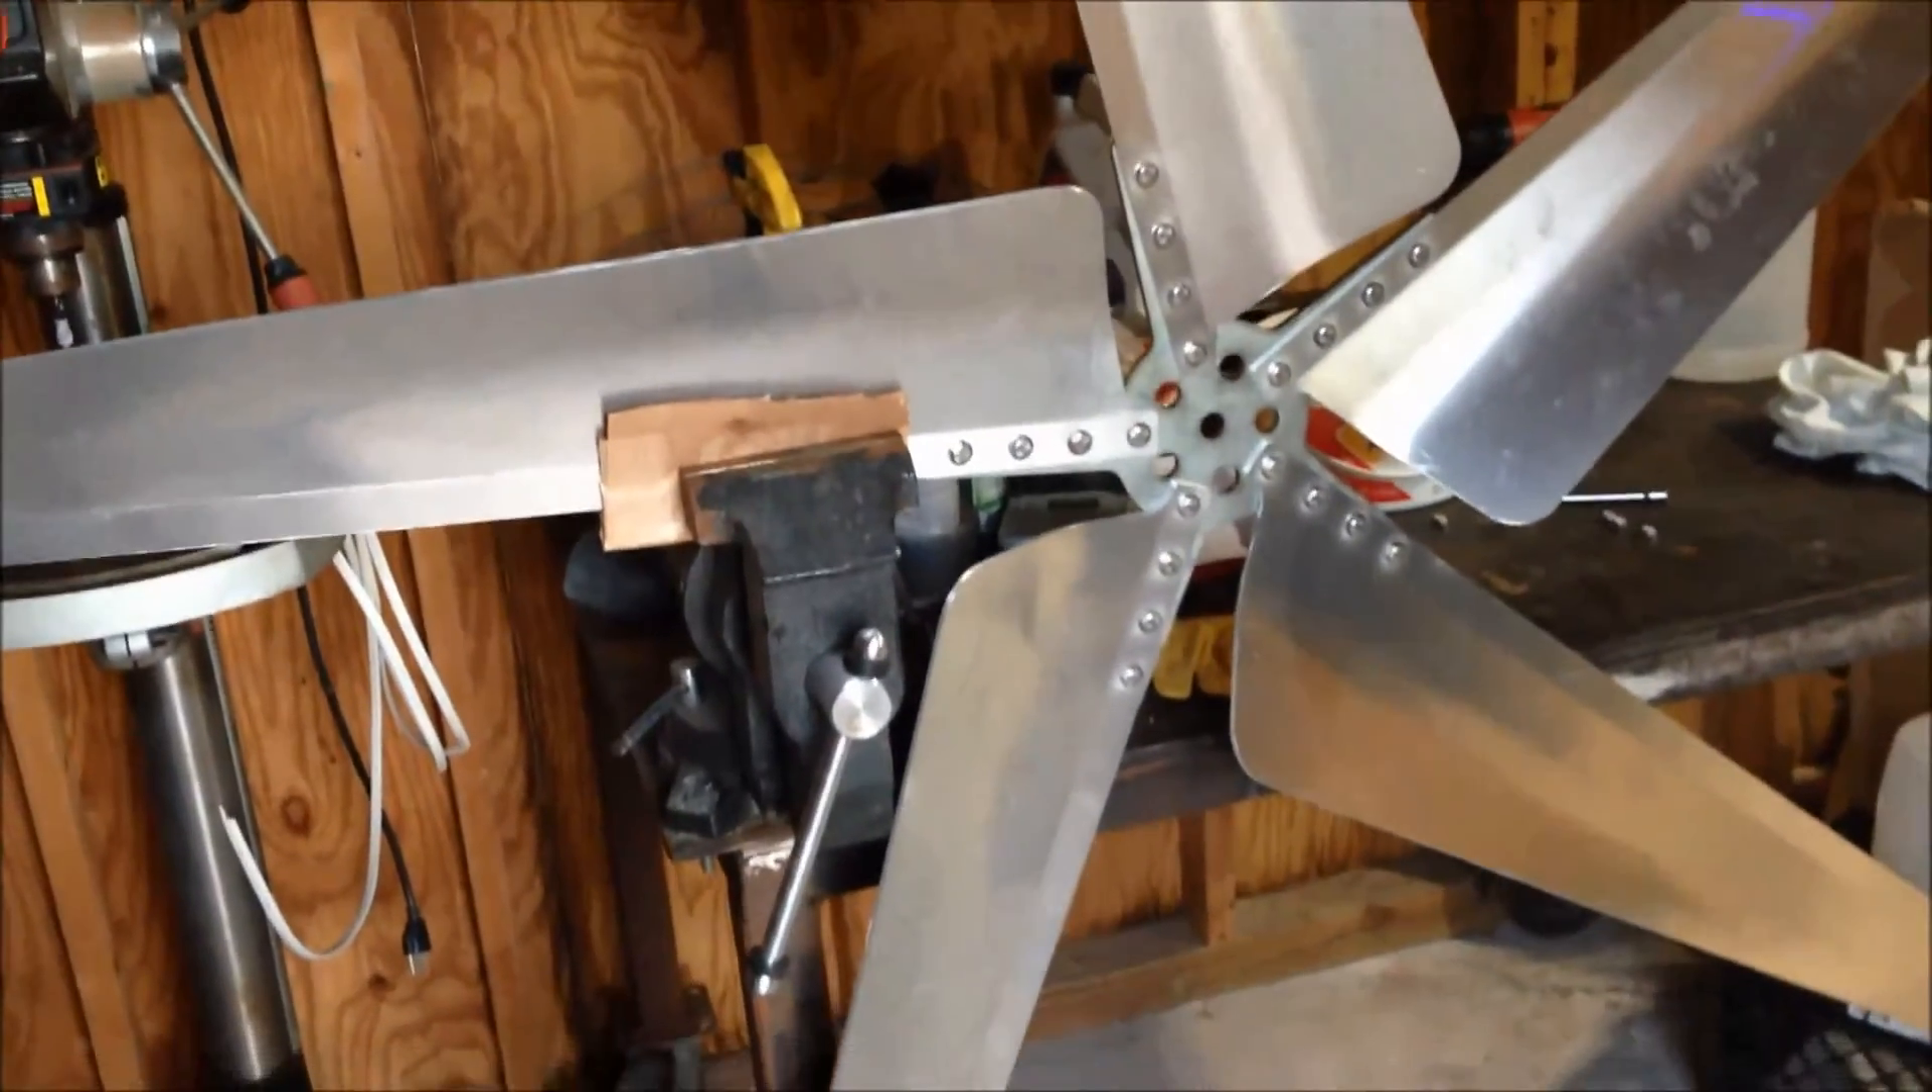Just finished assembling my new Super Falcon 5 blade set from Missouri Wind & Solar, and it looks really nice.